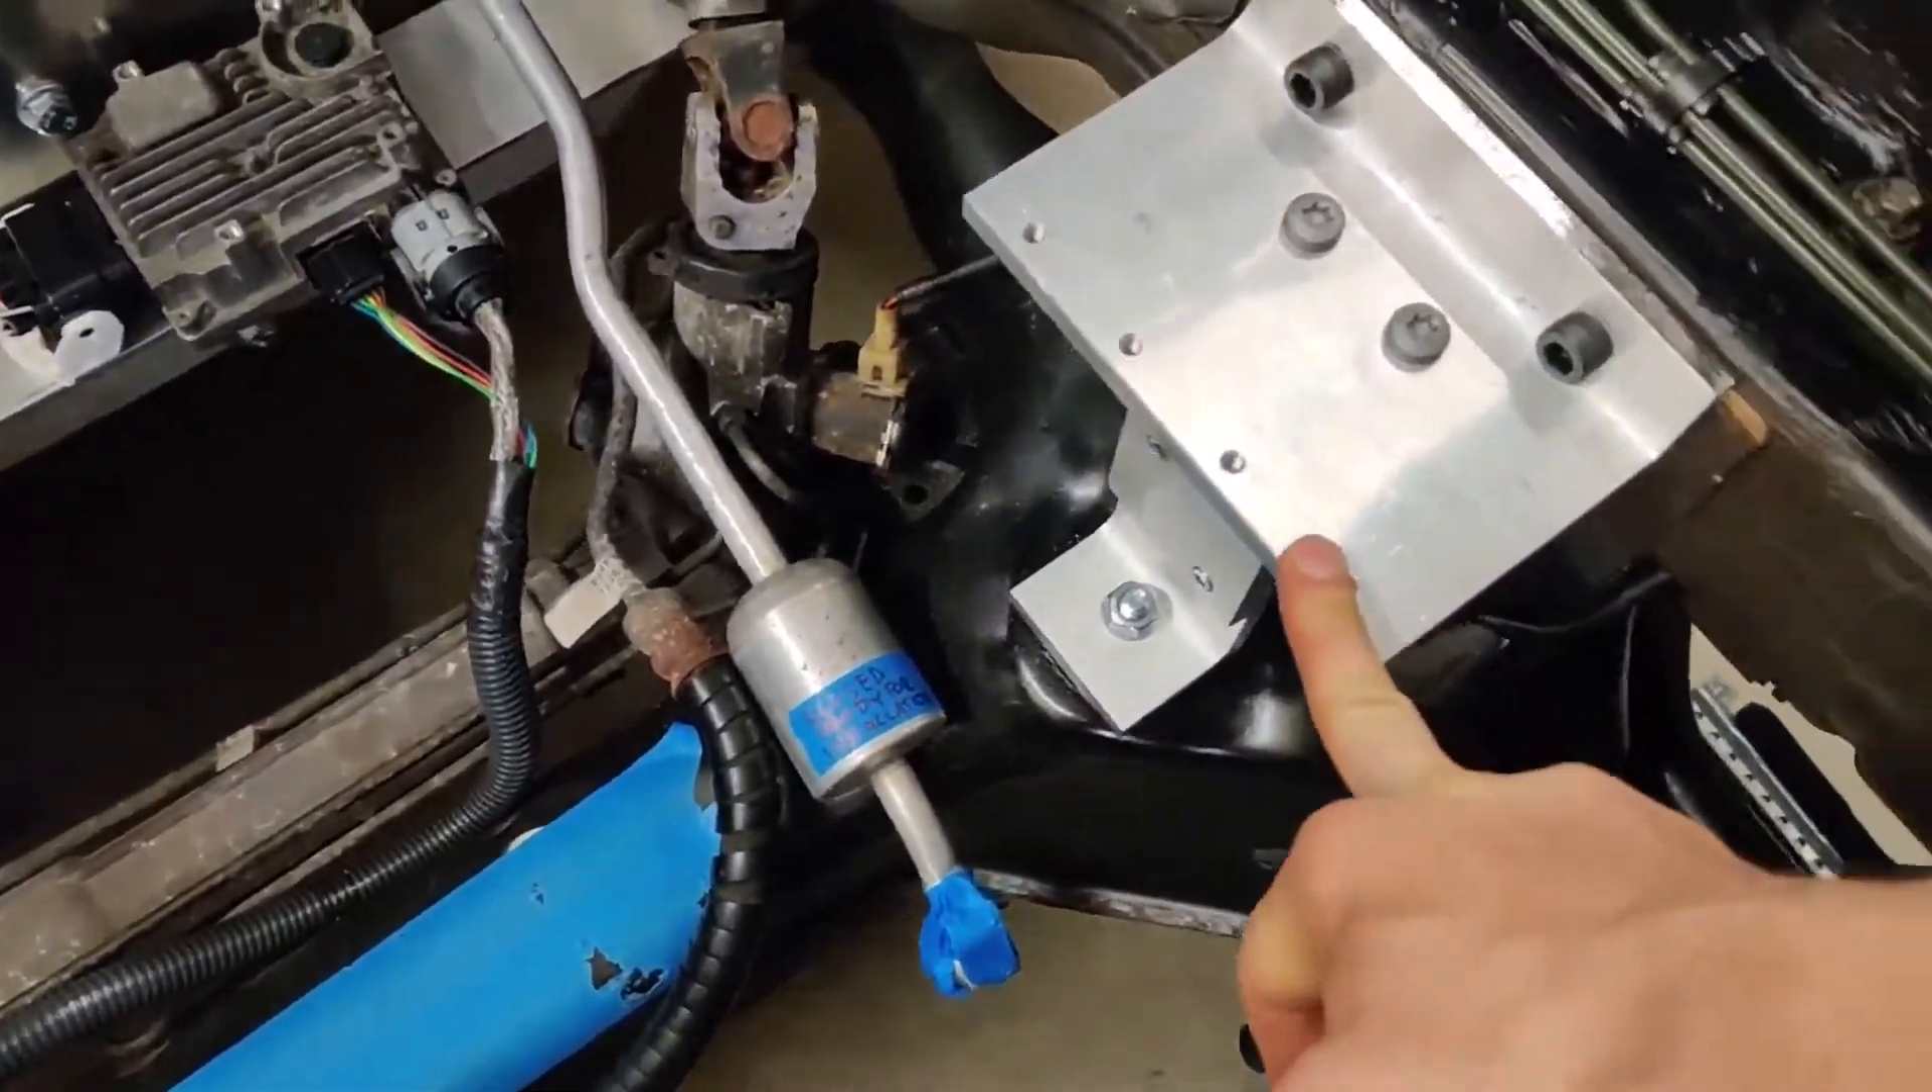So battery box mounts are in place.